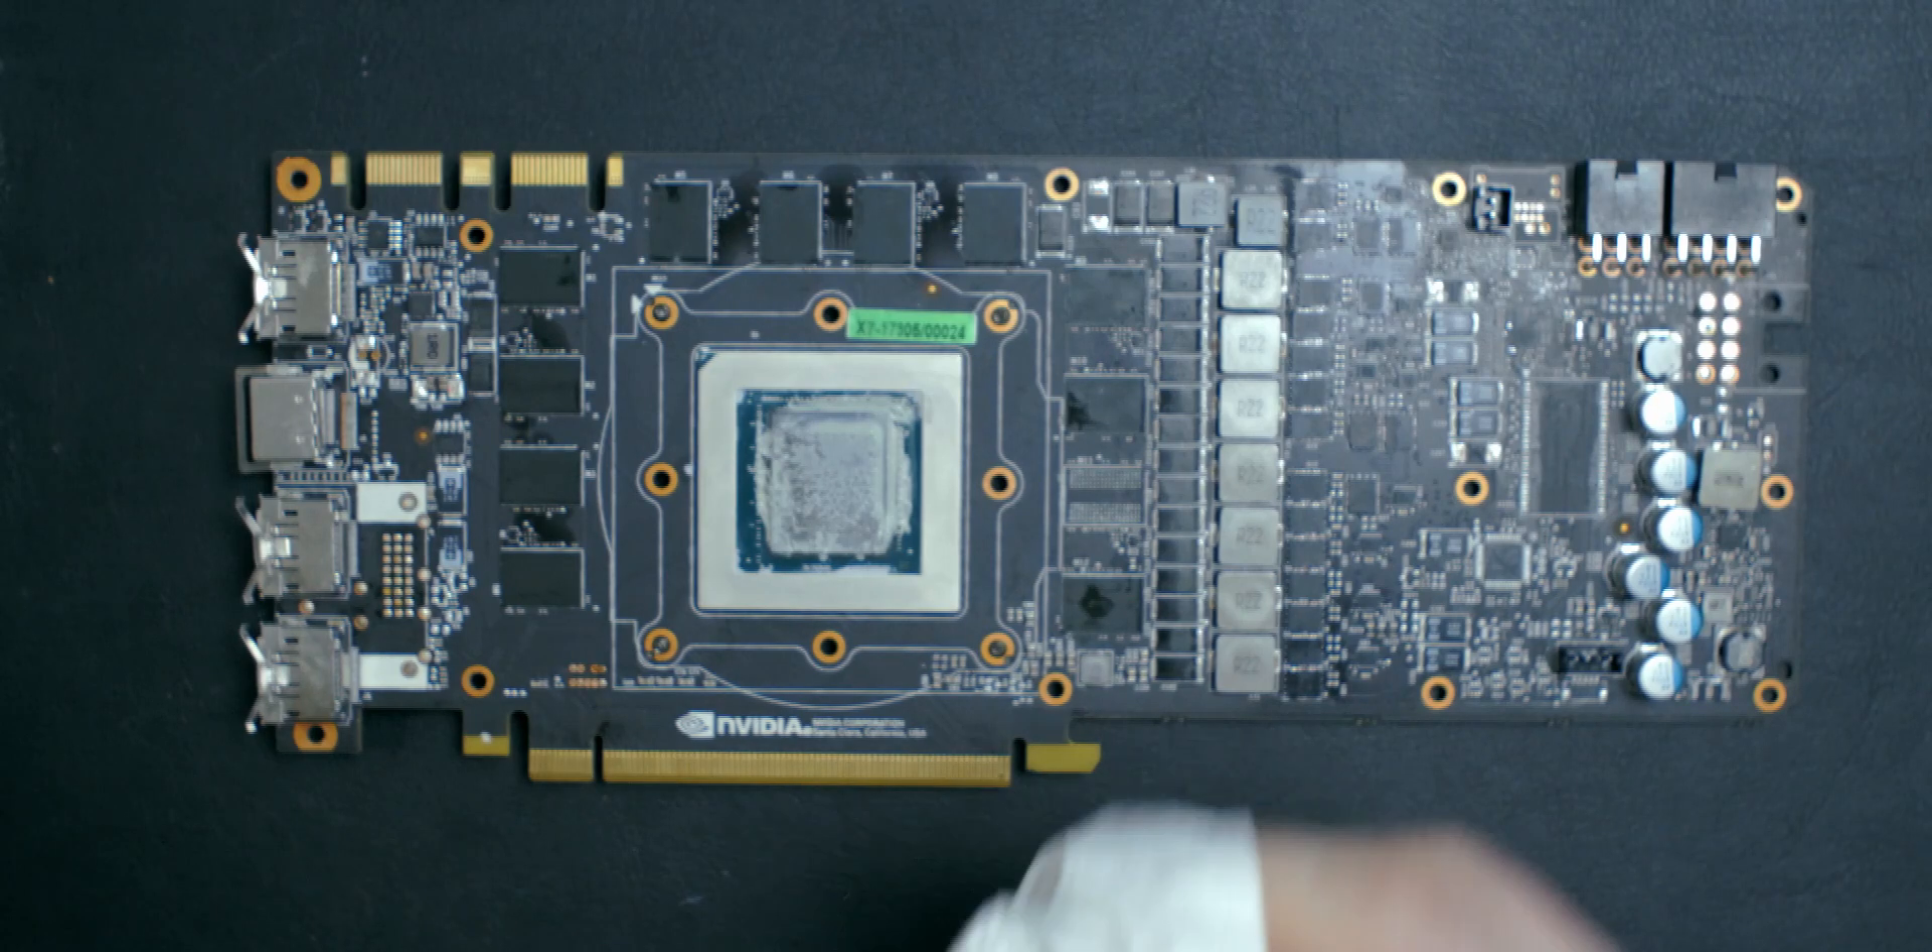We have achieved our first goal which is to strip down the pcb of the graphics card.